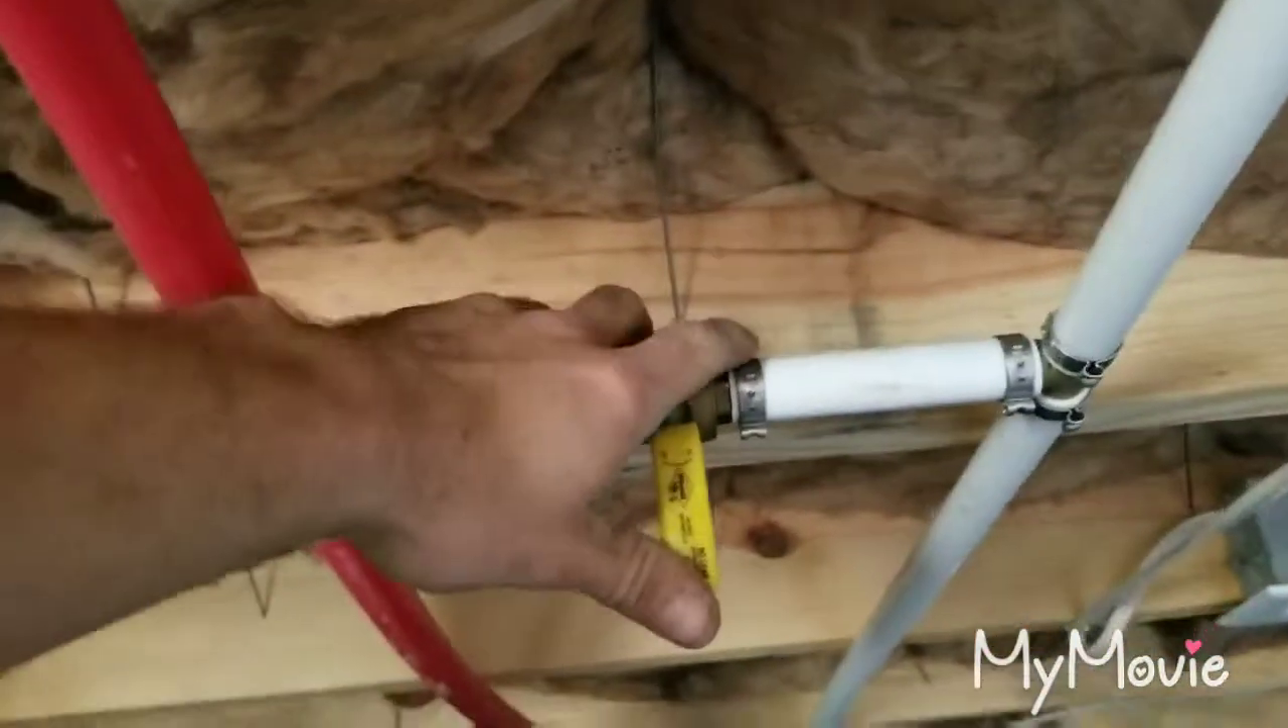We have got our valve installed and our T in the line.